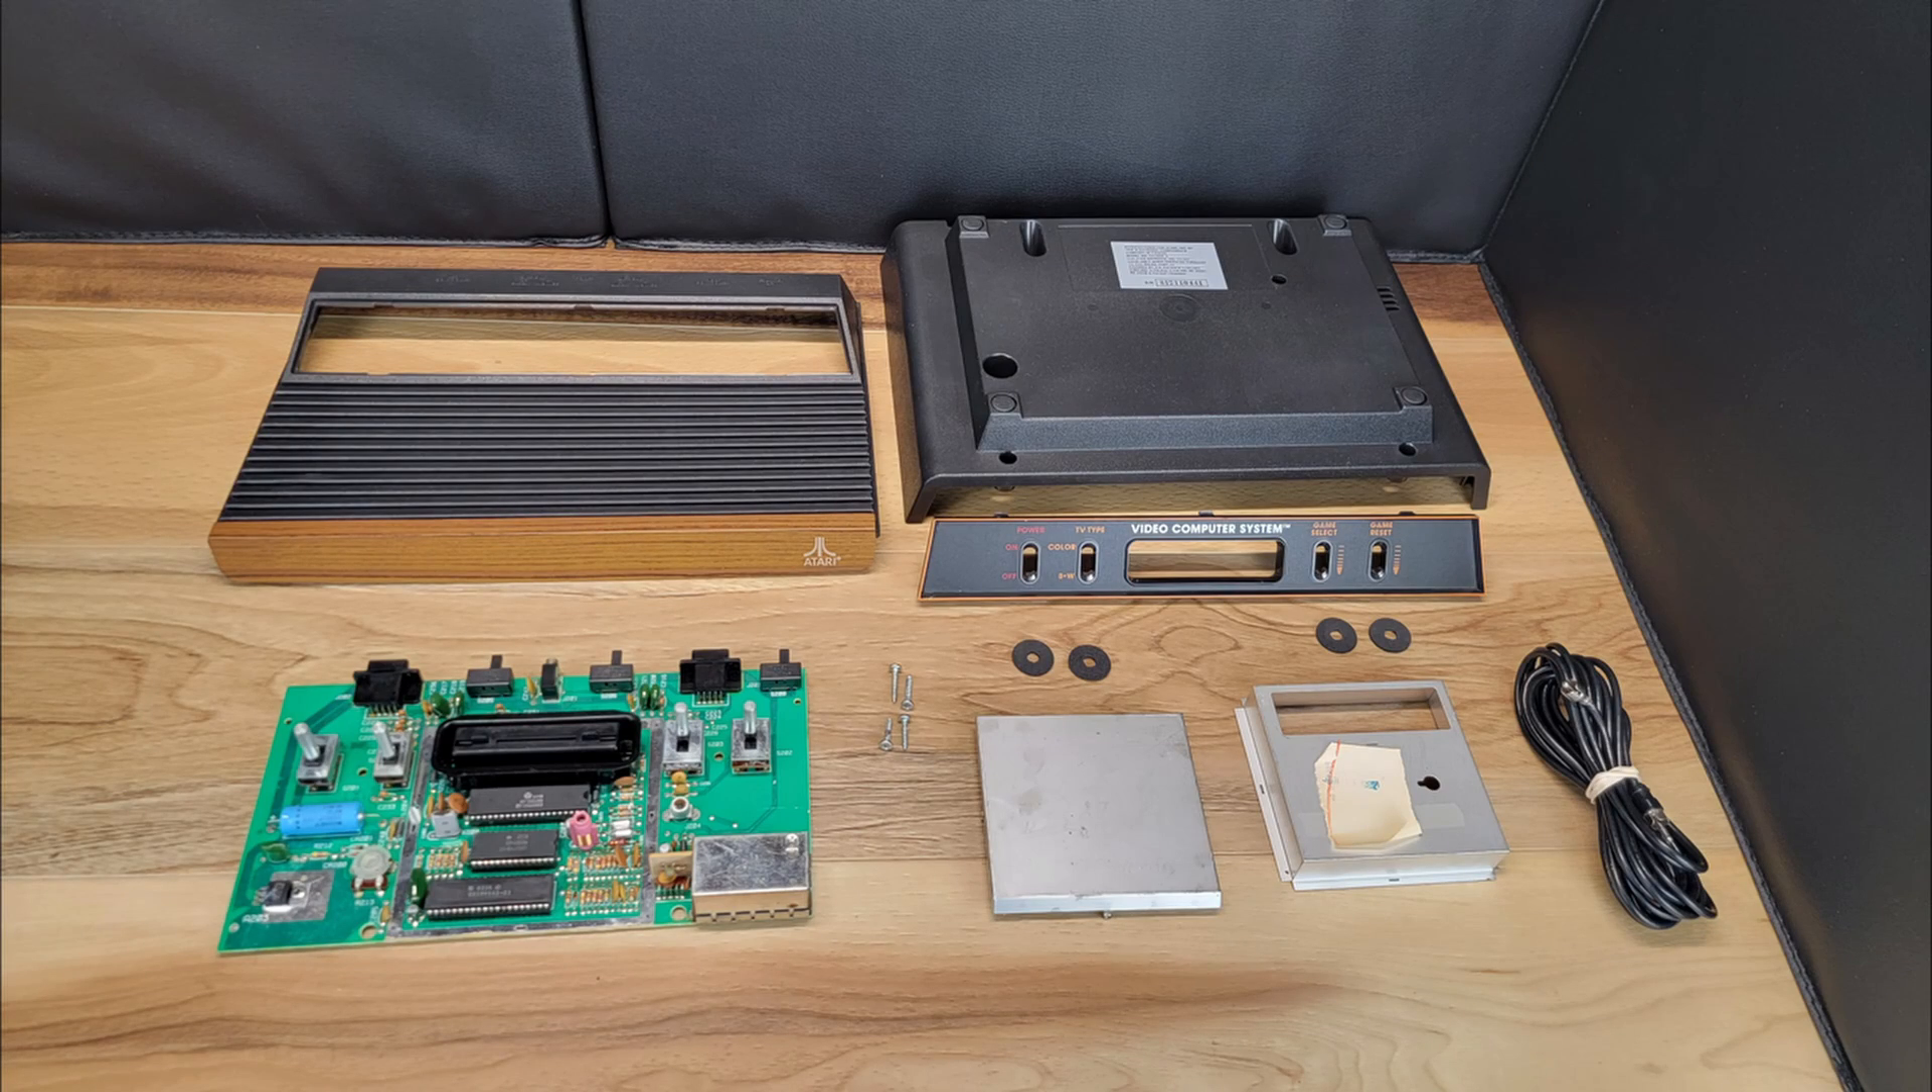The console is now completely disassembled, and our focus can shift to the board modification.